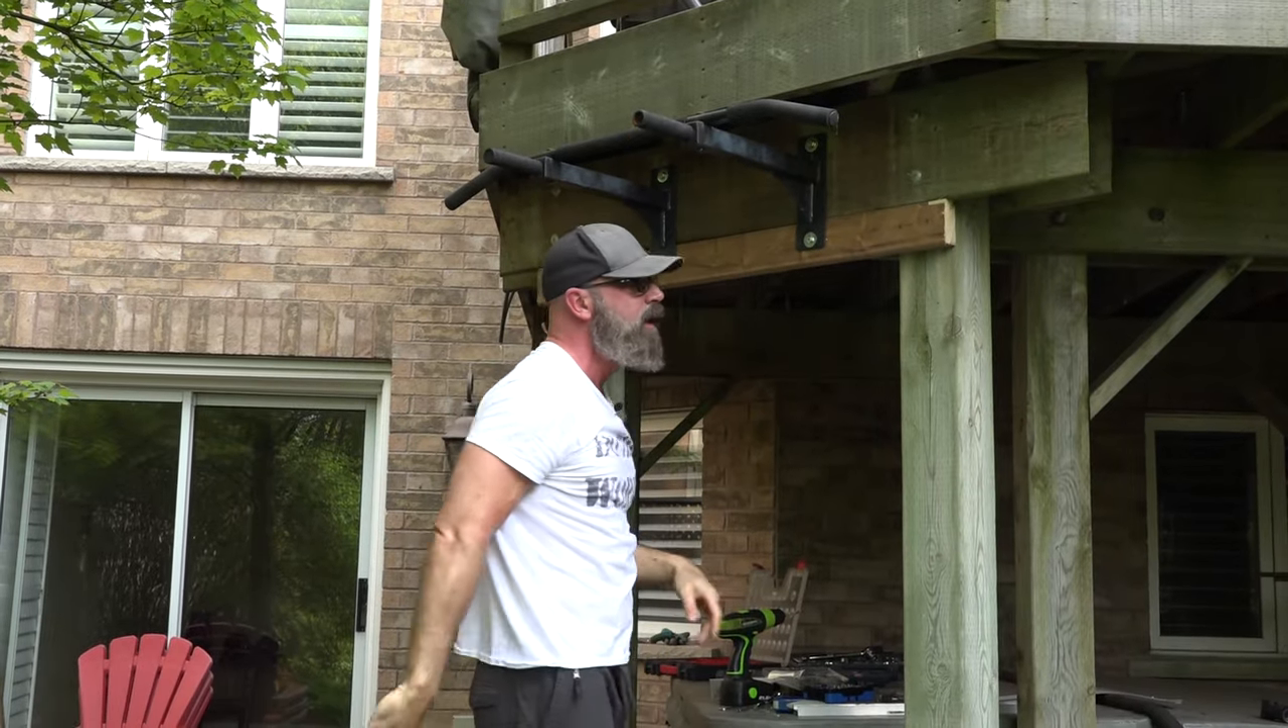So we've mounted our chin-up bar. It's nice and sturdy.